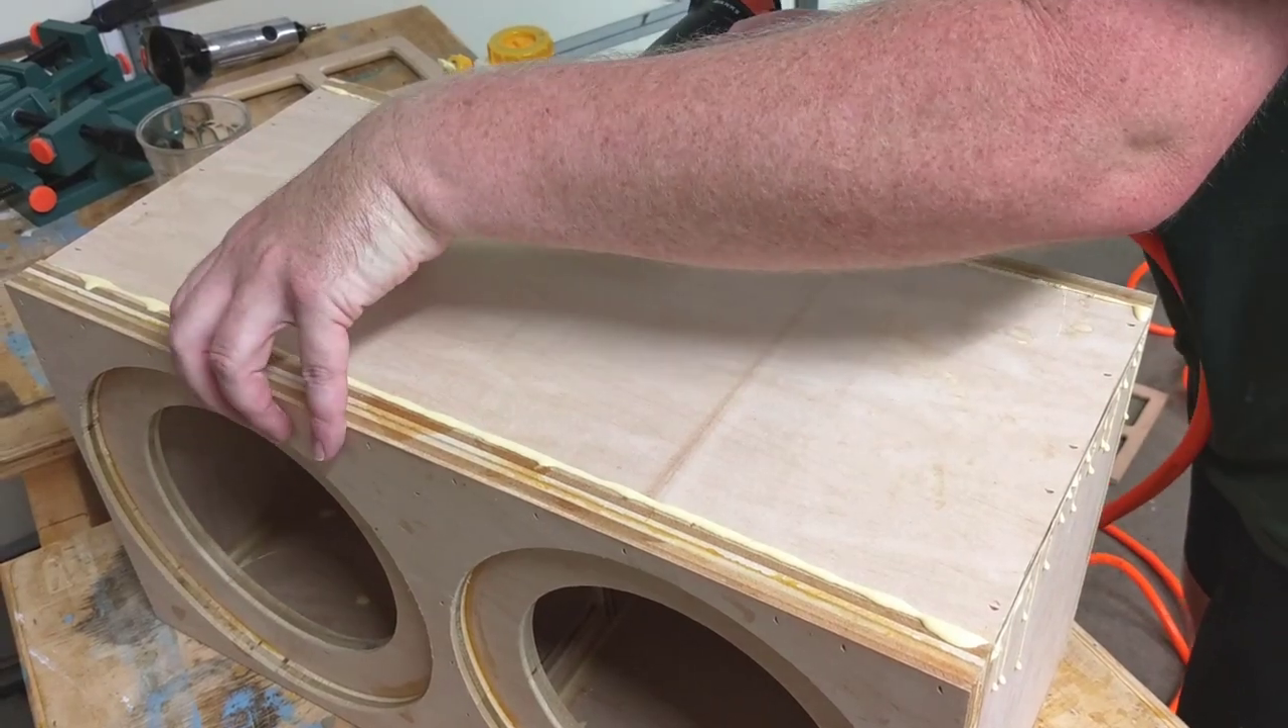This is the last step and this is the part where I start to get really super excited because now technically all you've got to do is put the speakers in and wire it up and it can play some music.